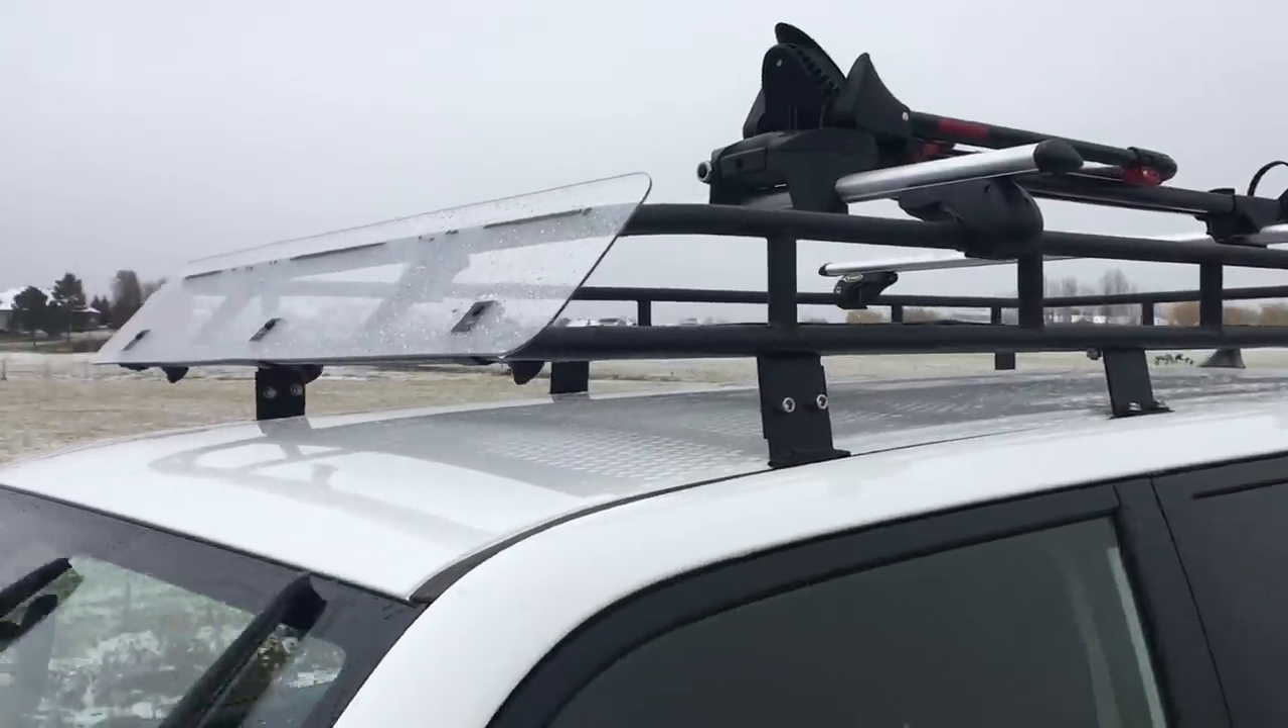Roof rack is completely done.